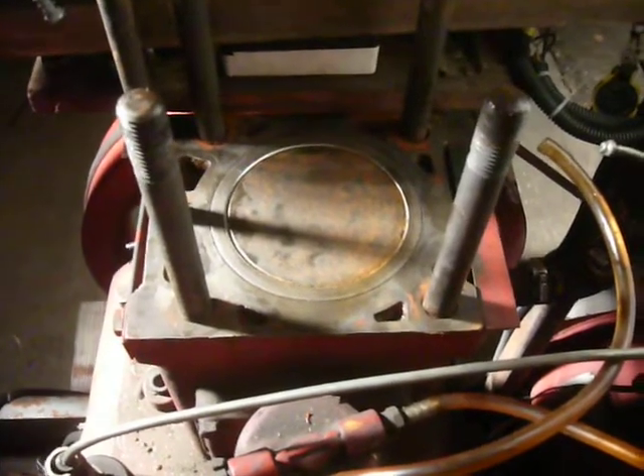So the cylinder head's now off, and I've cleaned up all the gasket compound that had been smeared over there a couple of years ago.